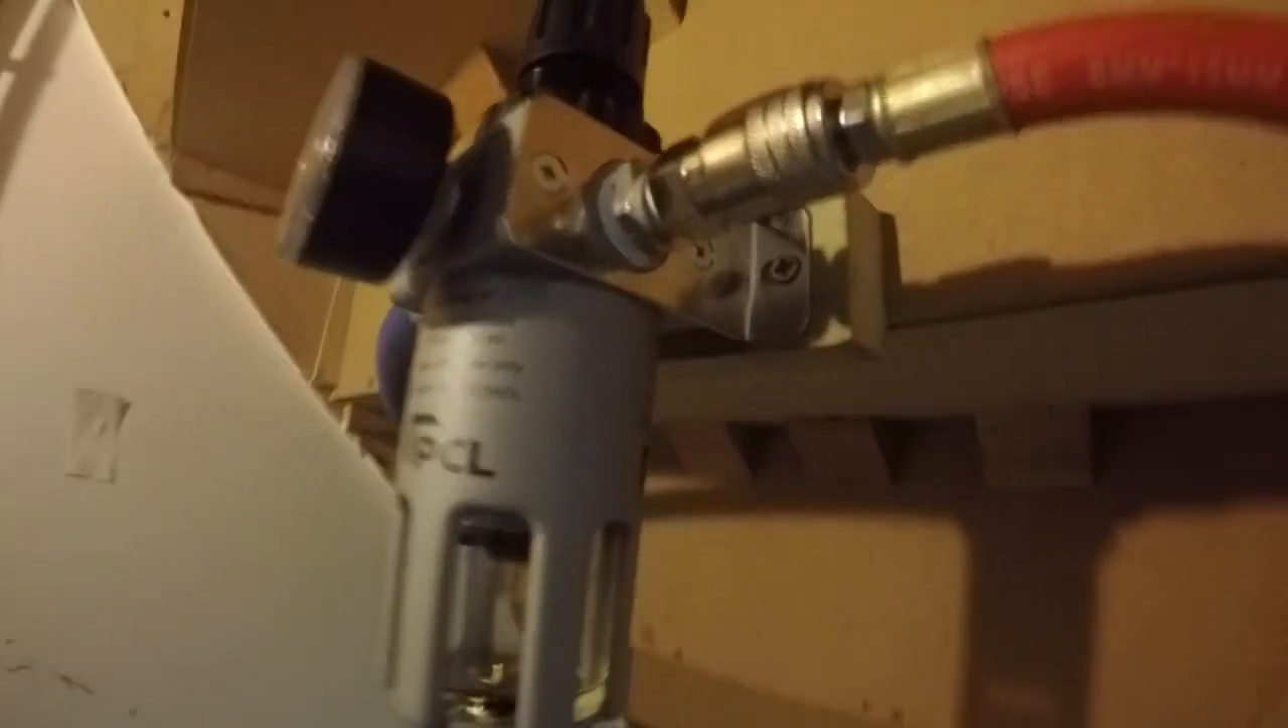And then we've installed our filter regulator. And that's pretty much the setup.